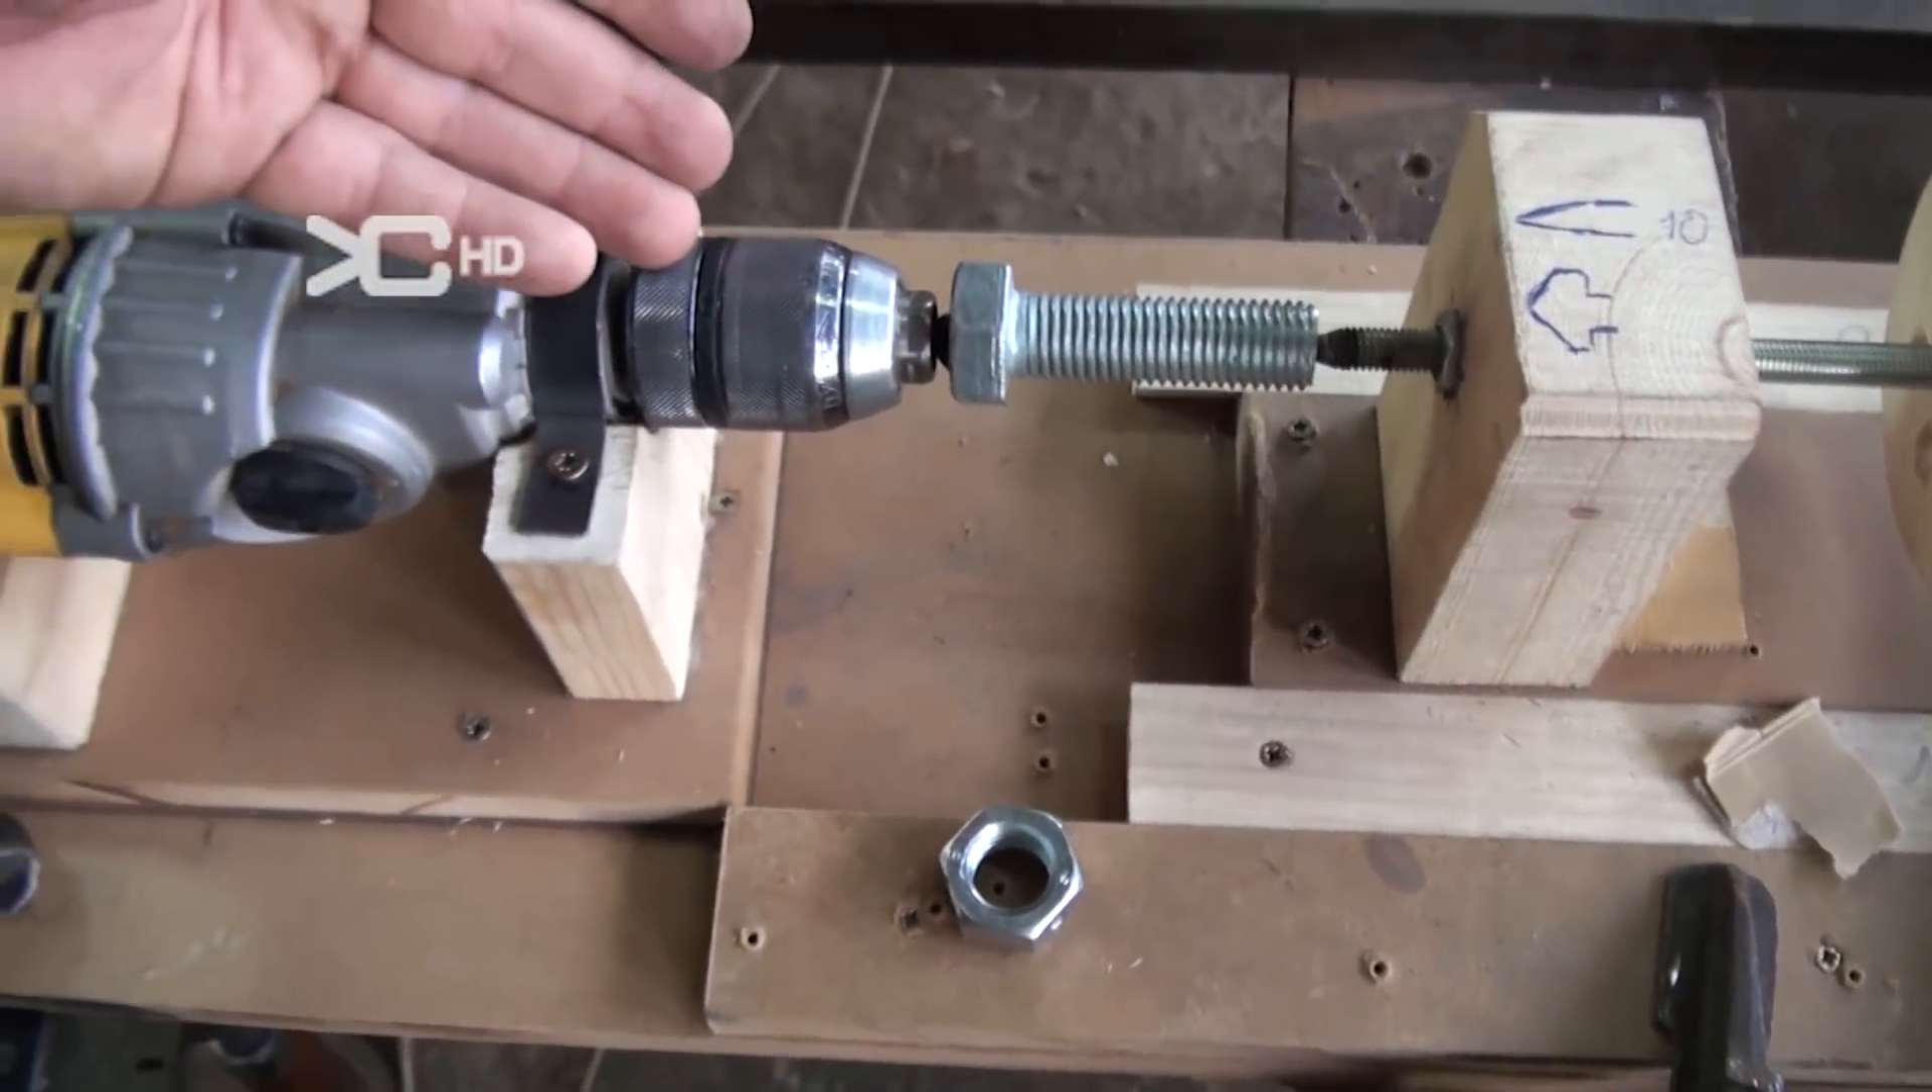Ya tenemos el tornillo sujeto en nuestro torno casero.